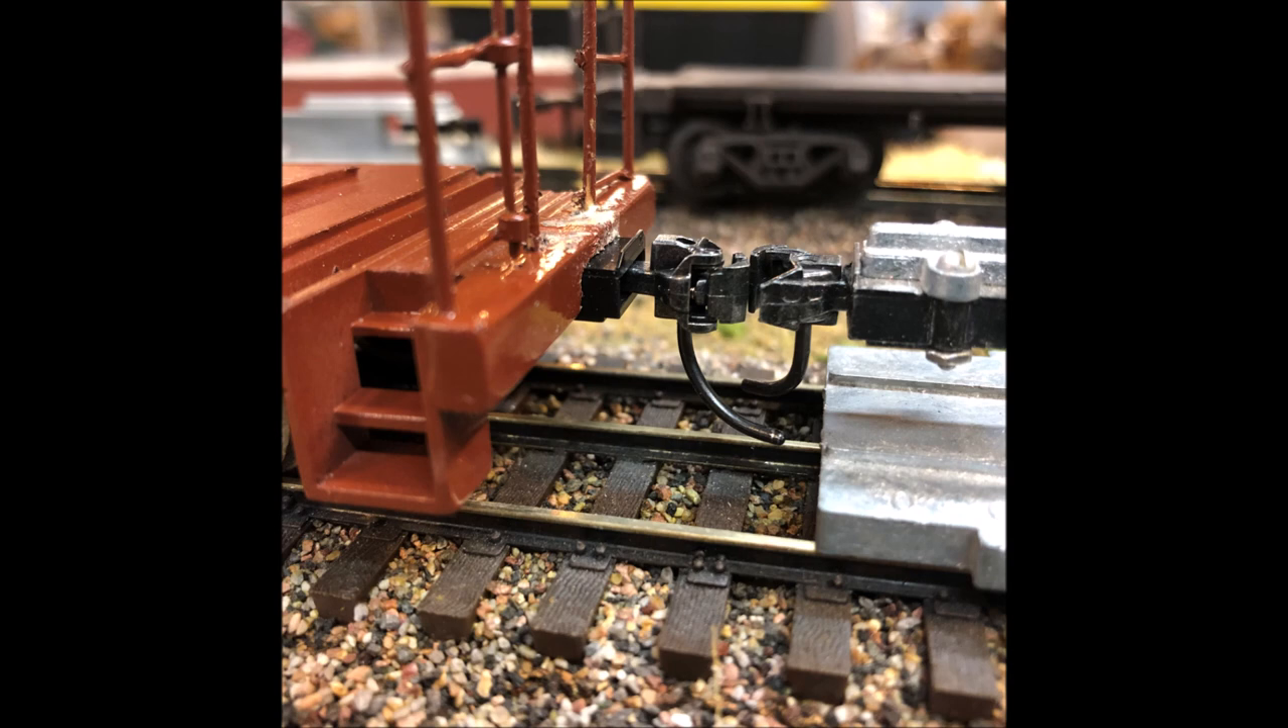After doing that, we can see that the coupler fits well.